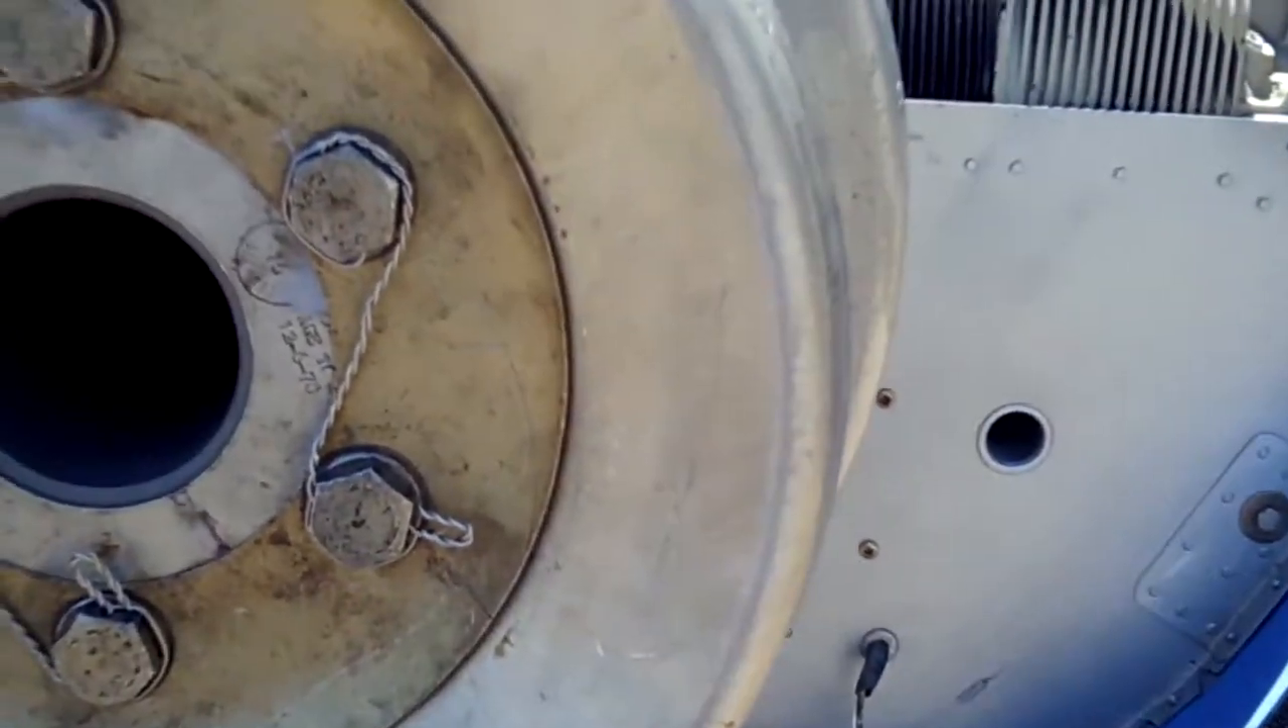The owner wanted me to point out that, yes, we did put safety wiring on all the bolts, so that's all done.